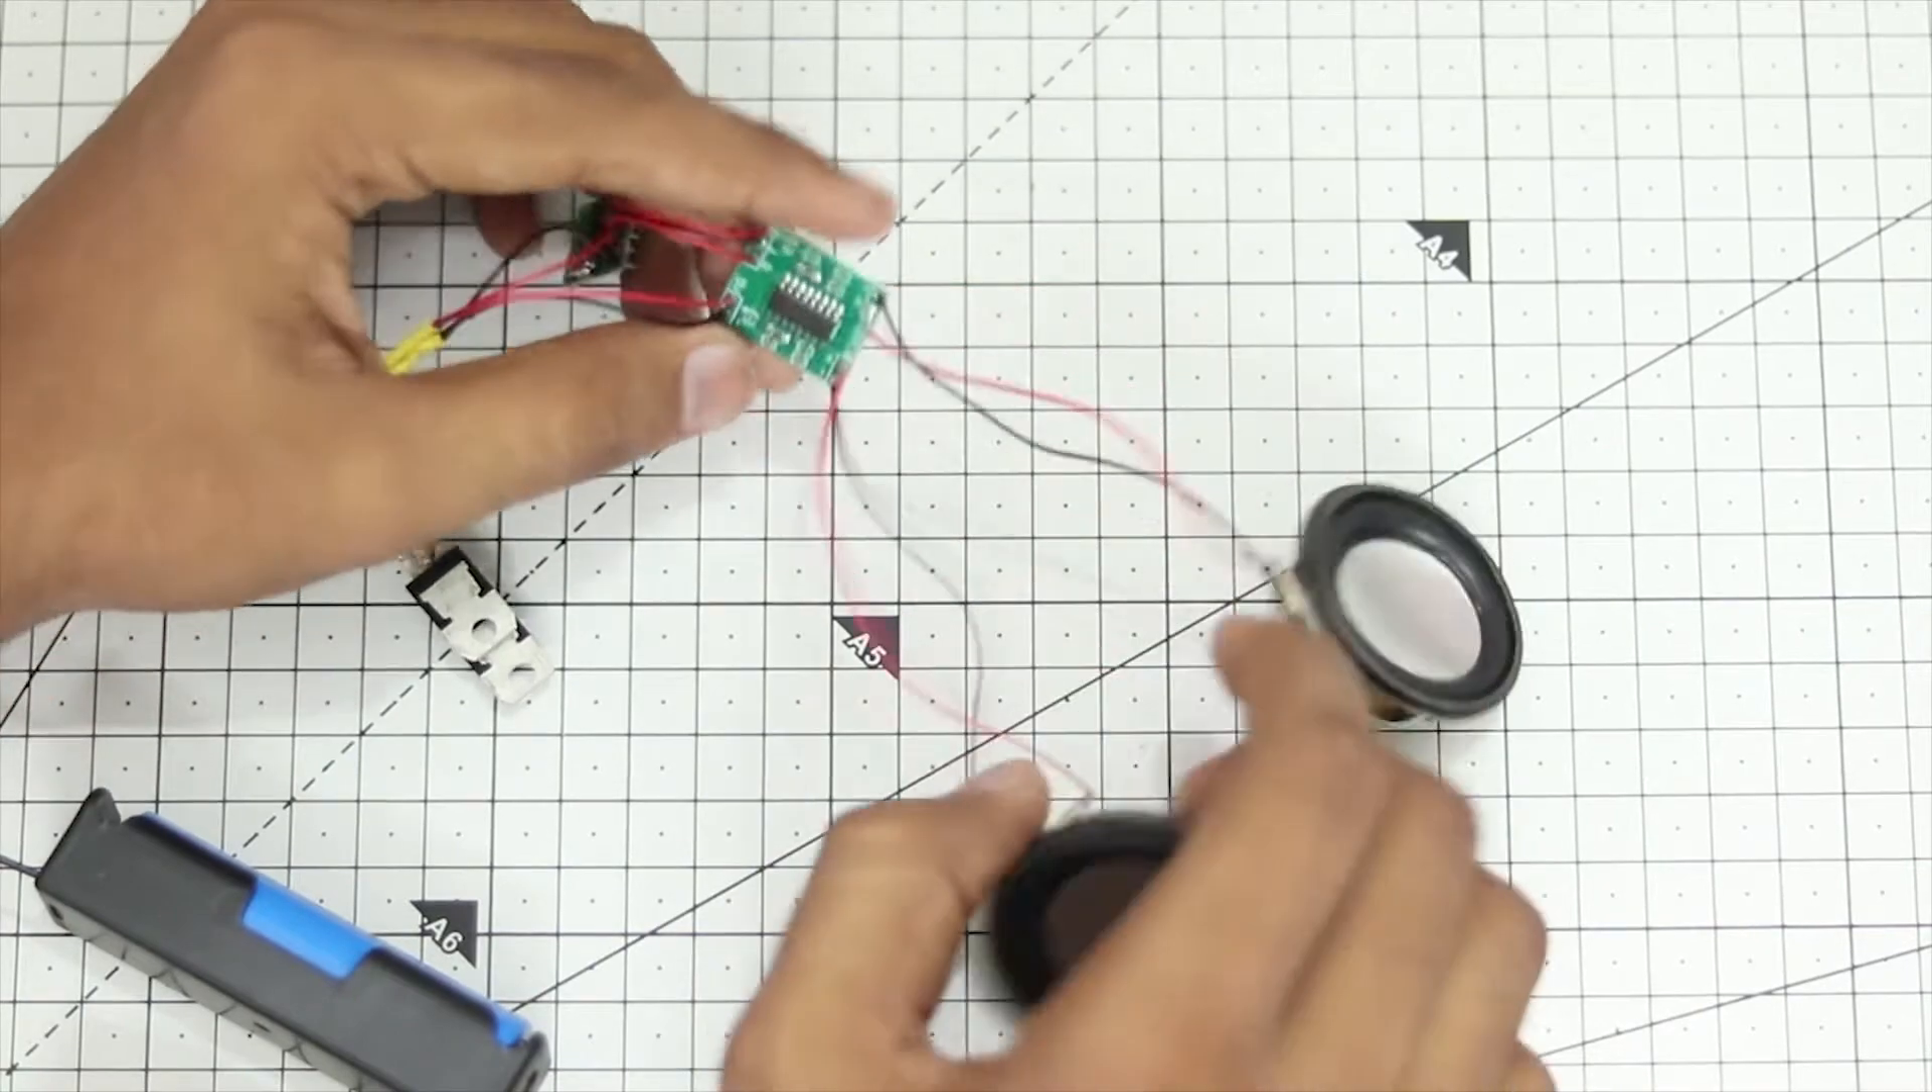Okay so now as you can see. I have soldered the speakers to the main amplifier board.